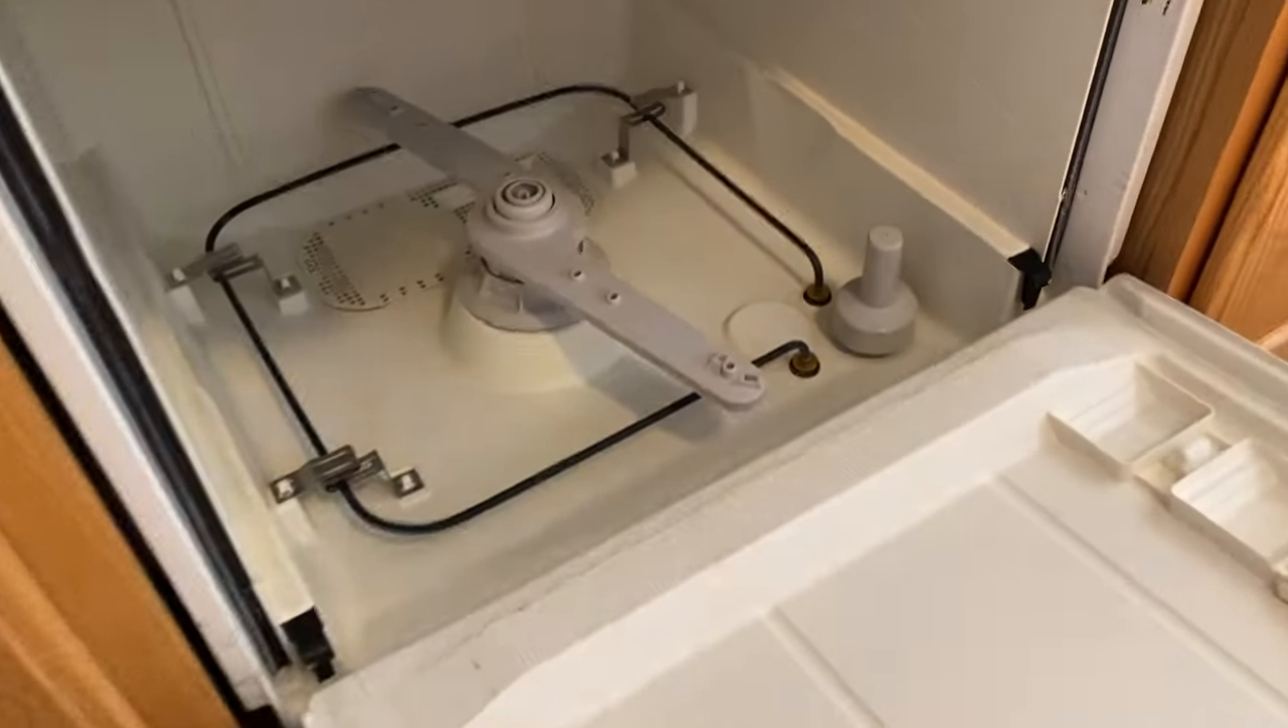I've got the lower rack removed for better visibility.